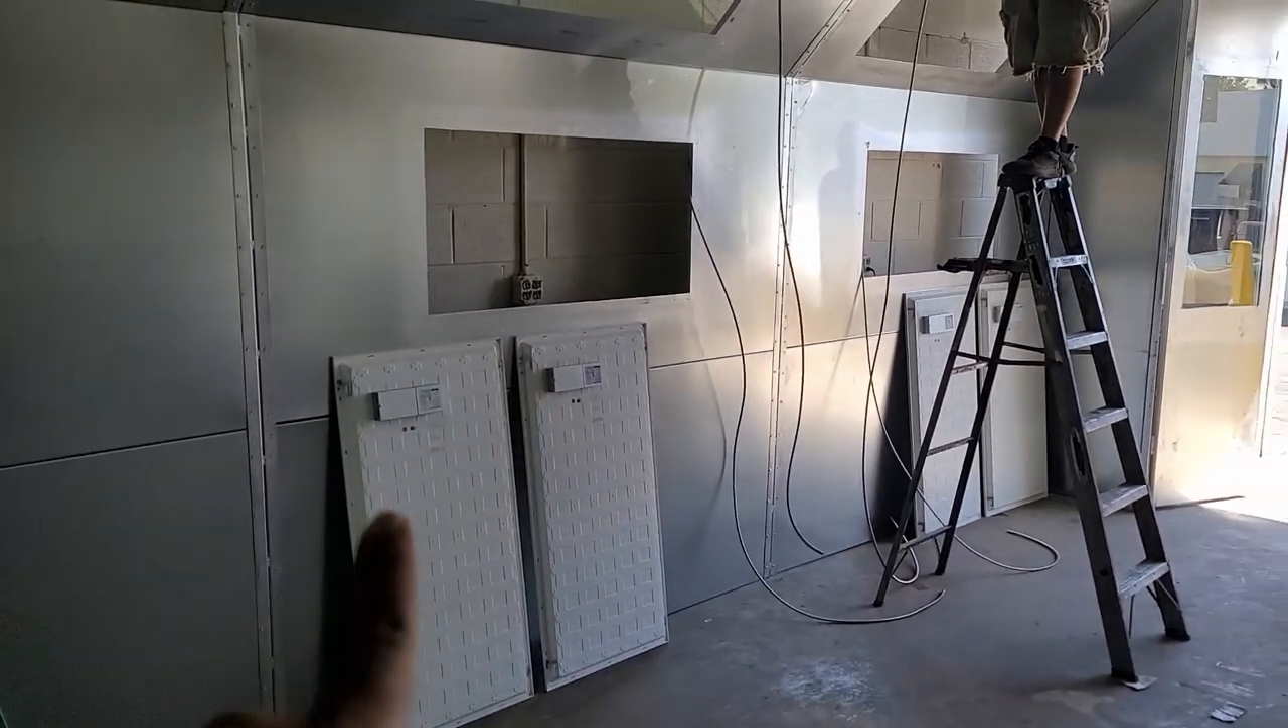The lights need to be wired in before I can actually mount them.